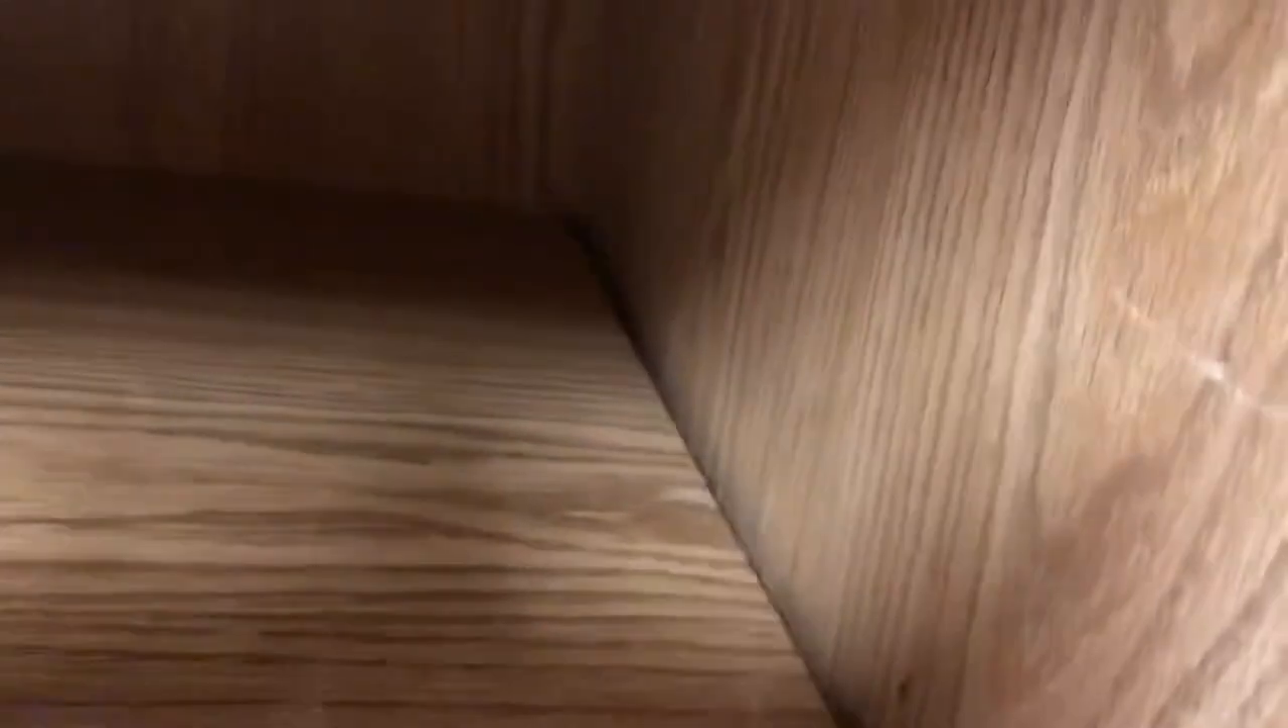There's always been a gap on the side like they cut the shelf too skinny.